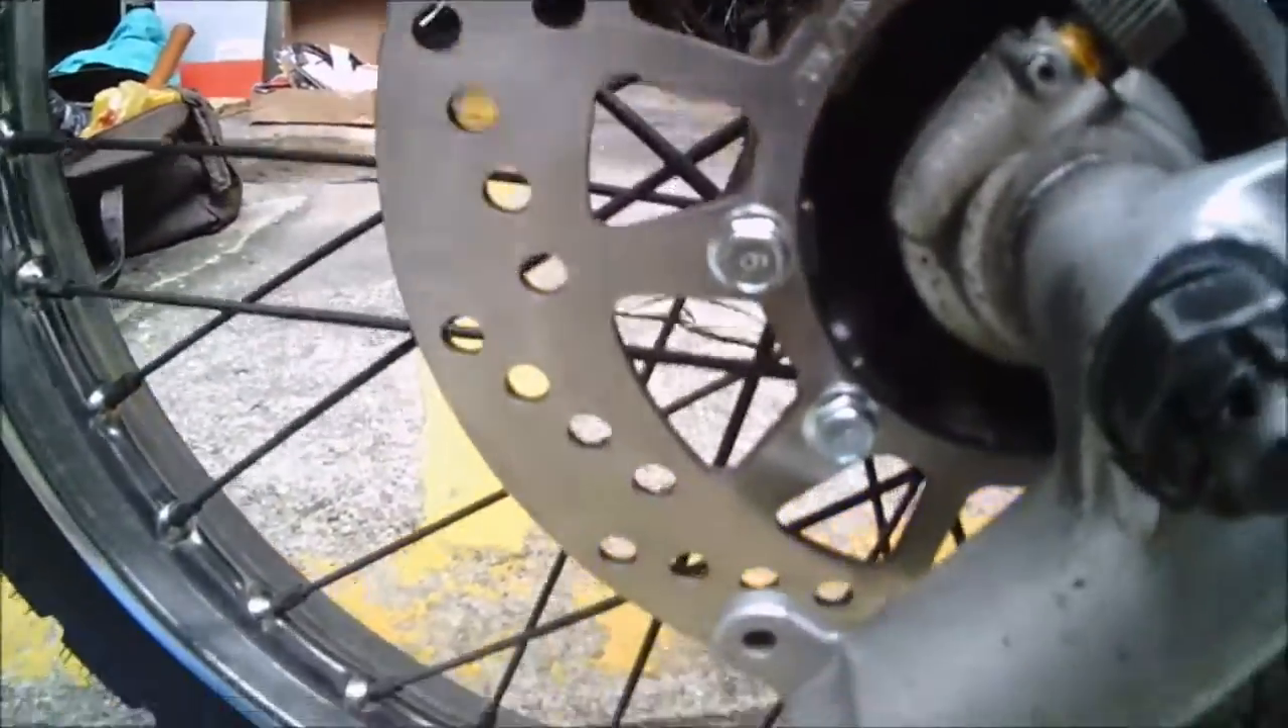O disco já está no lugar com os parafusinhos novos.